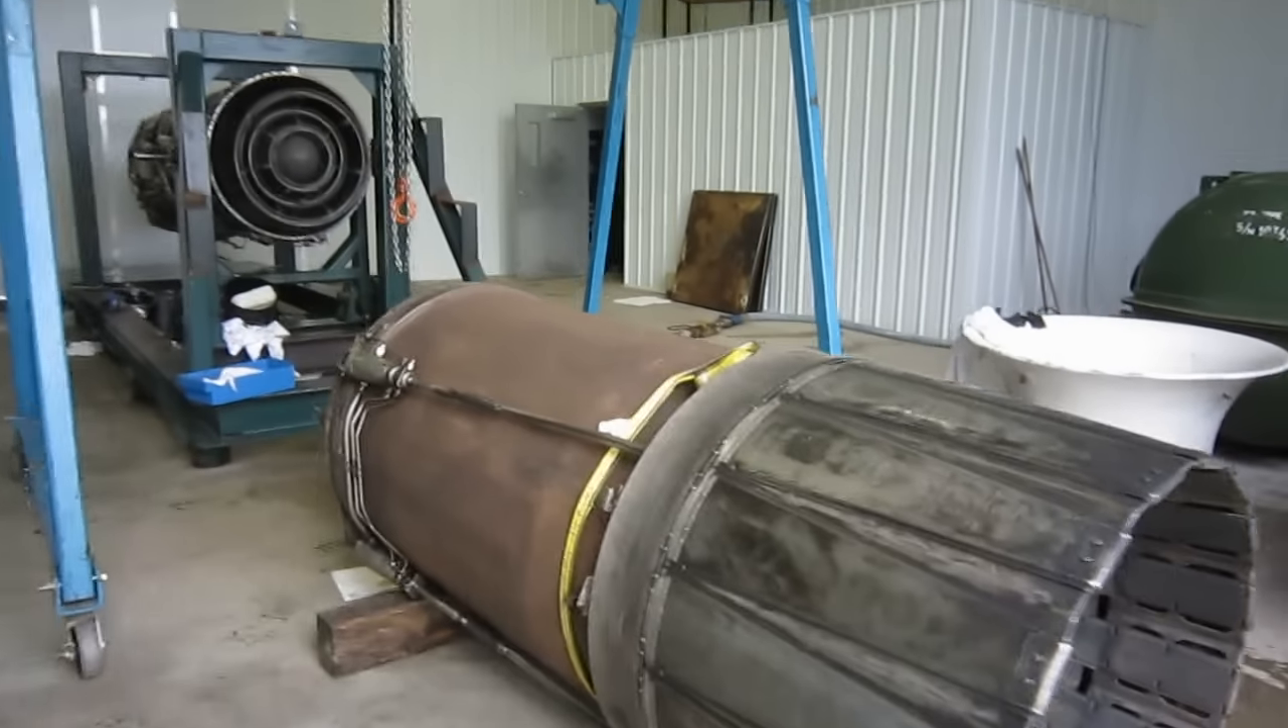Well we got the jet pipe off and the nozzle.